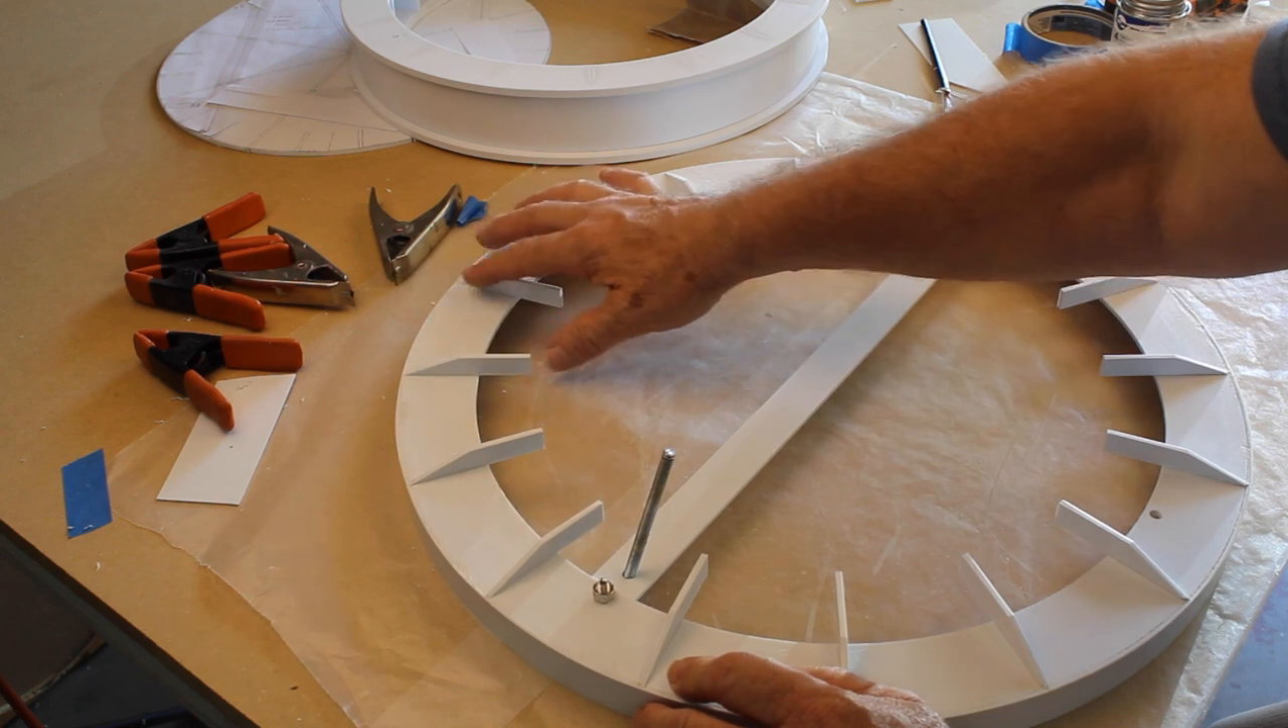We glued our little, uh, fins all the way around.